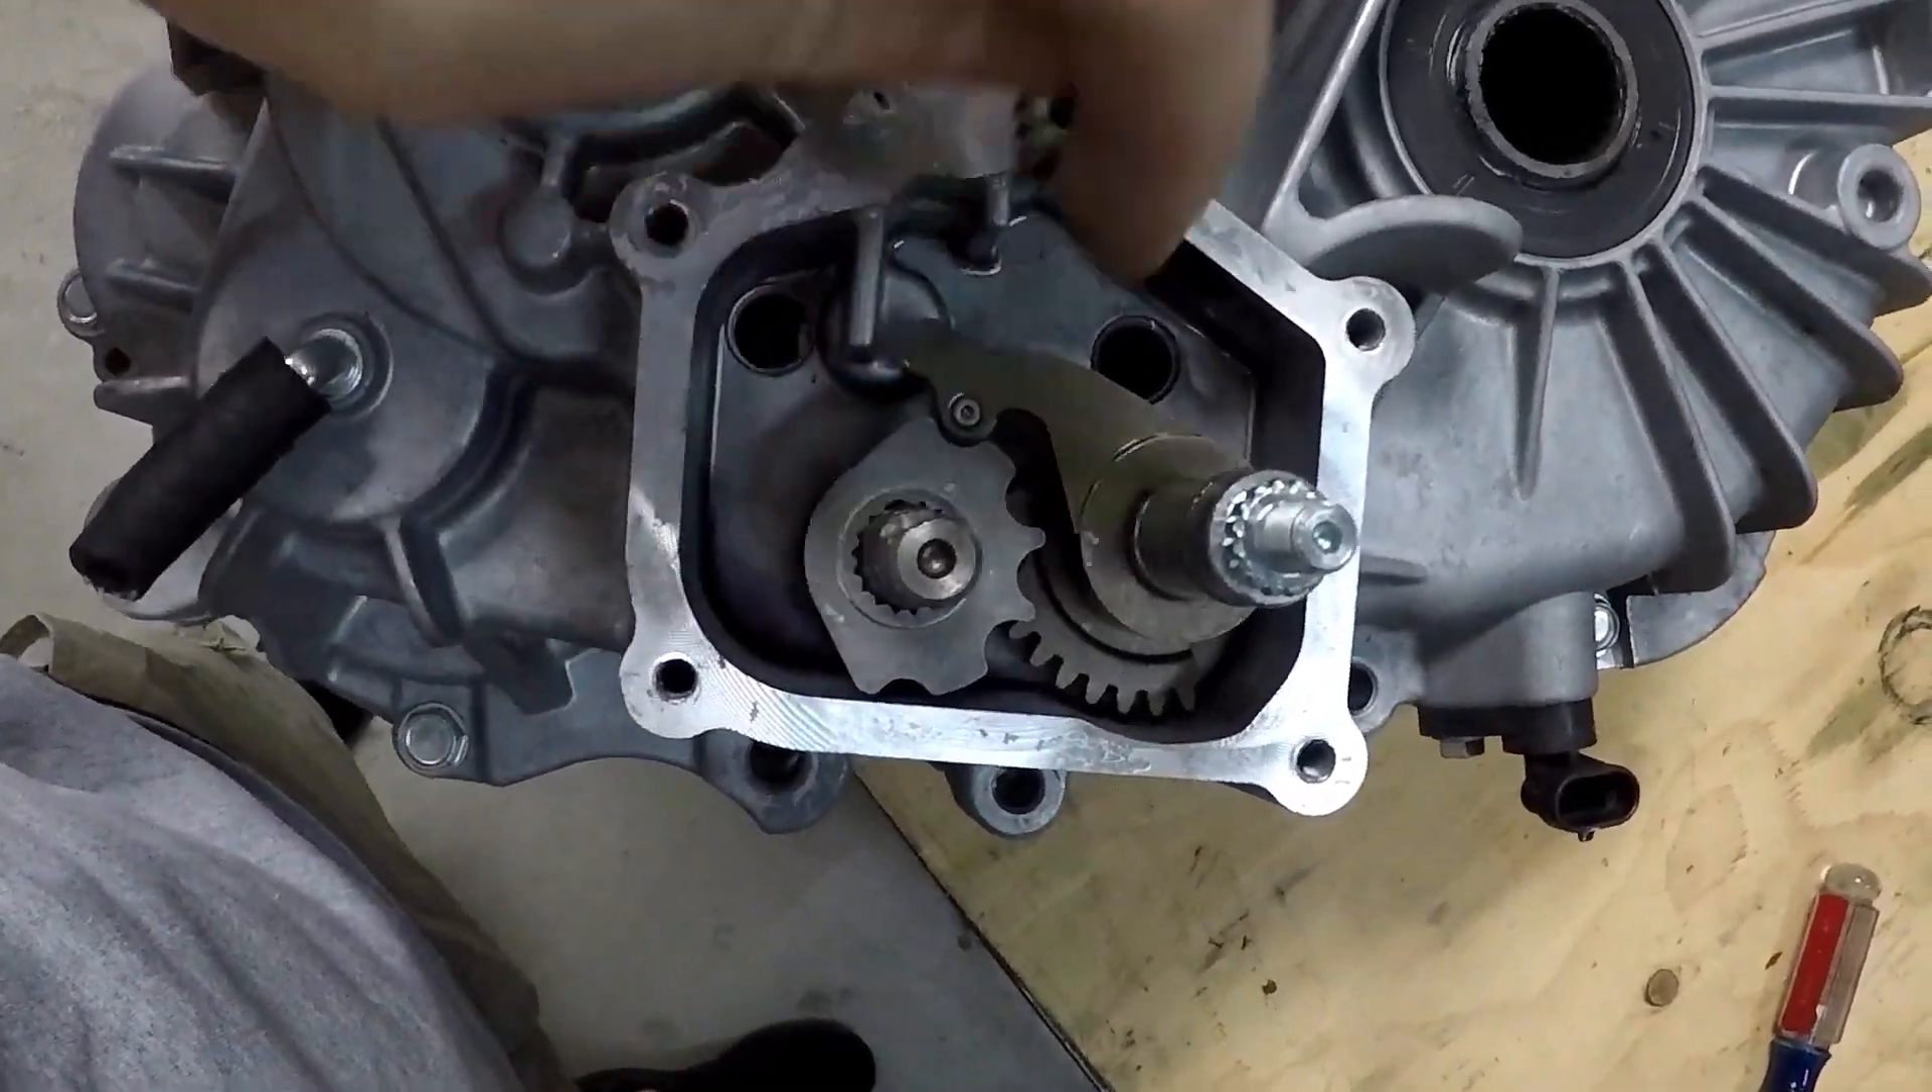Alright, now that we've got the cover off, we can see what's going on here.